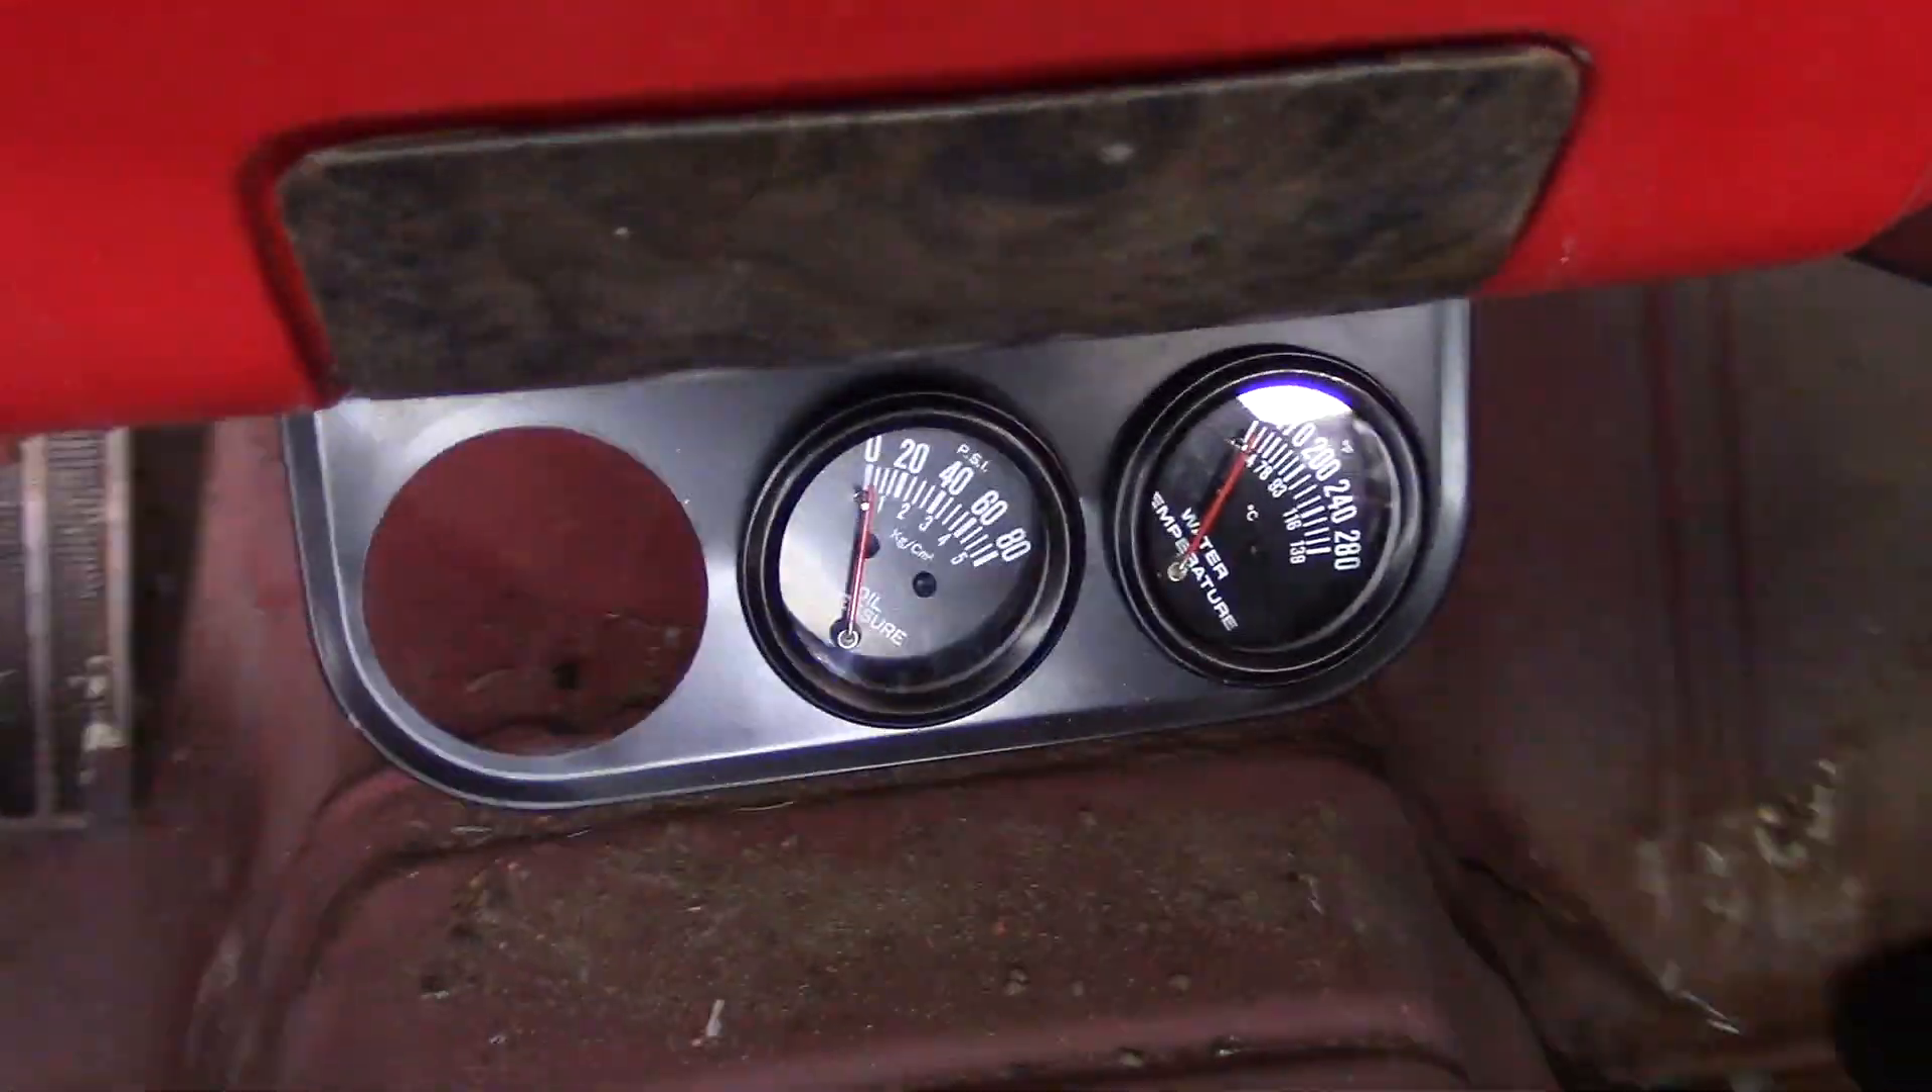Okay, I got both gauges in.